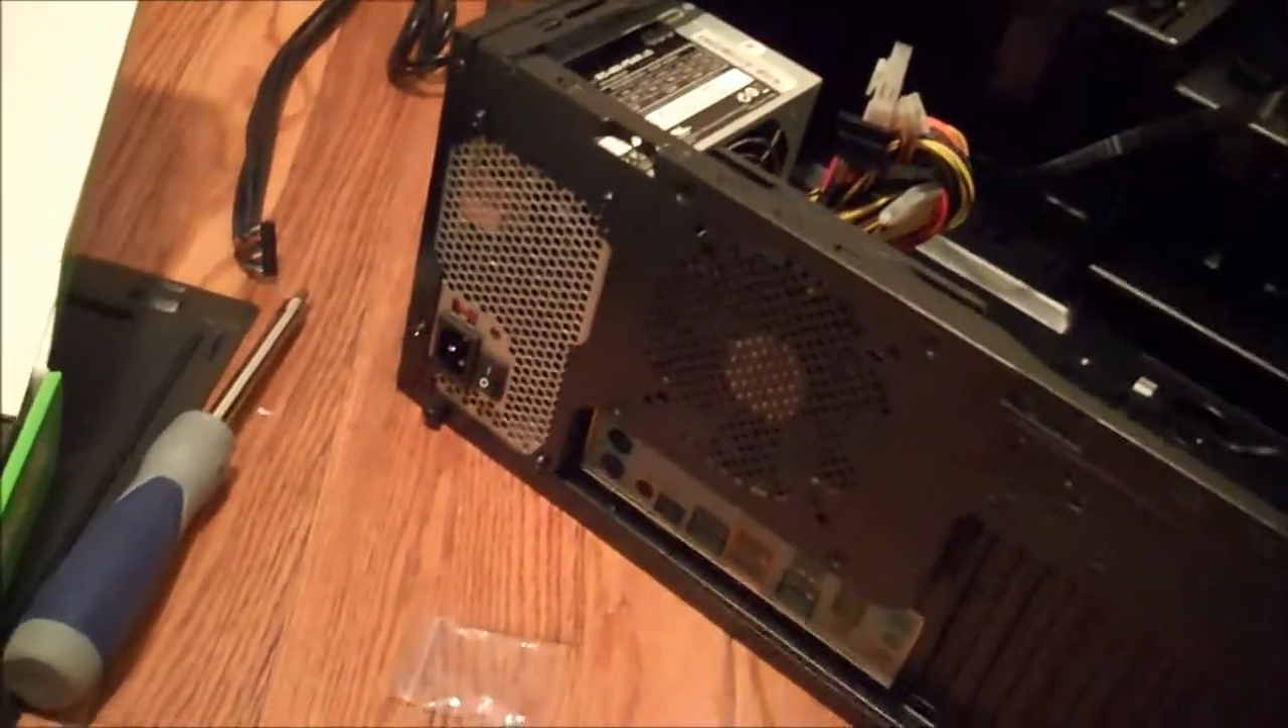Our power supply is now installed, as you can see.